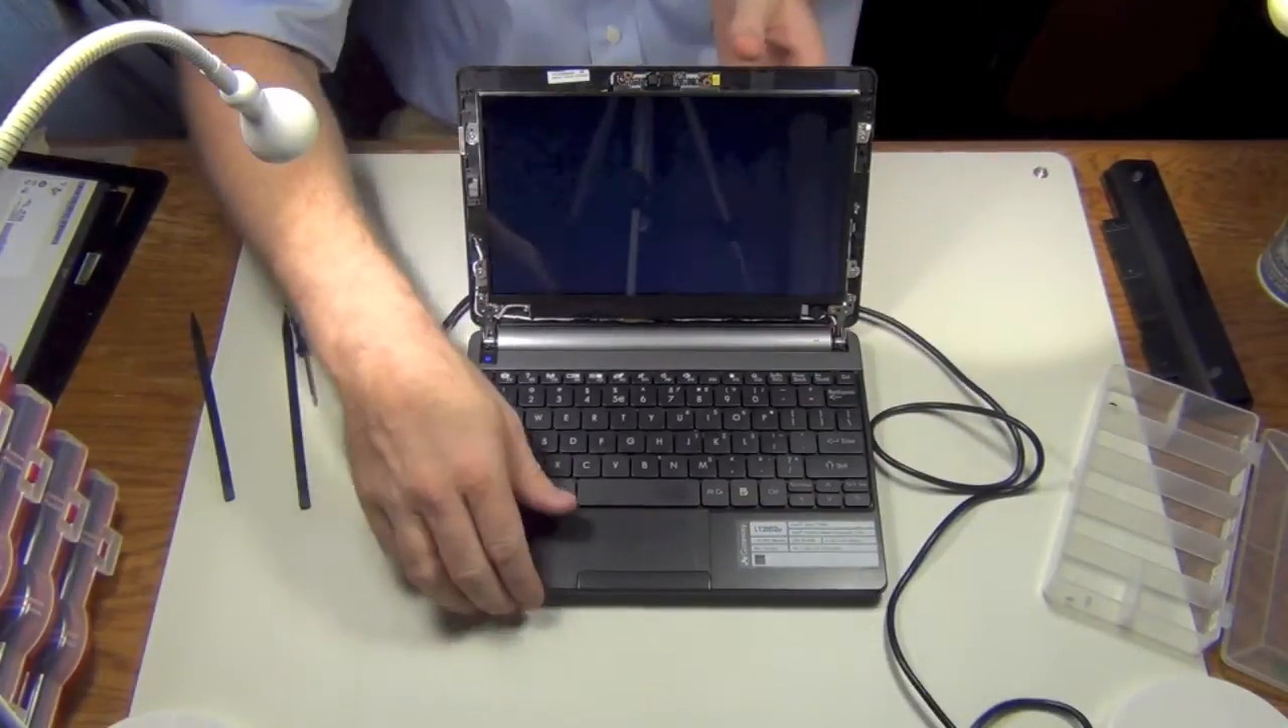Now you can see the screen's back in place.